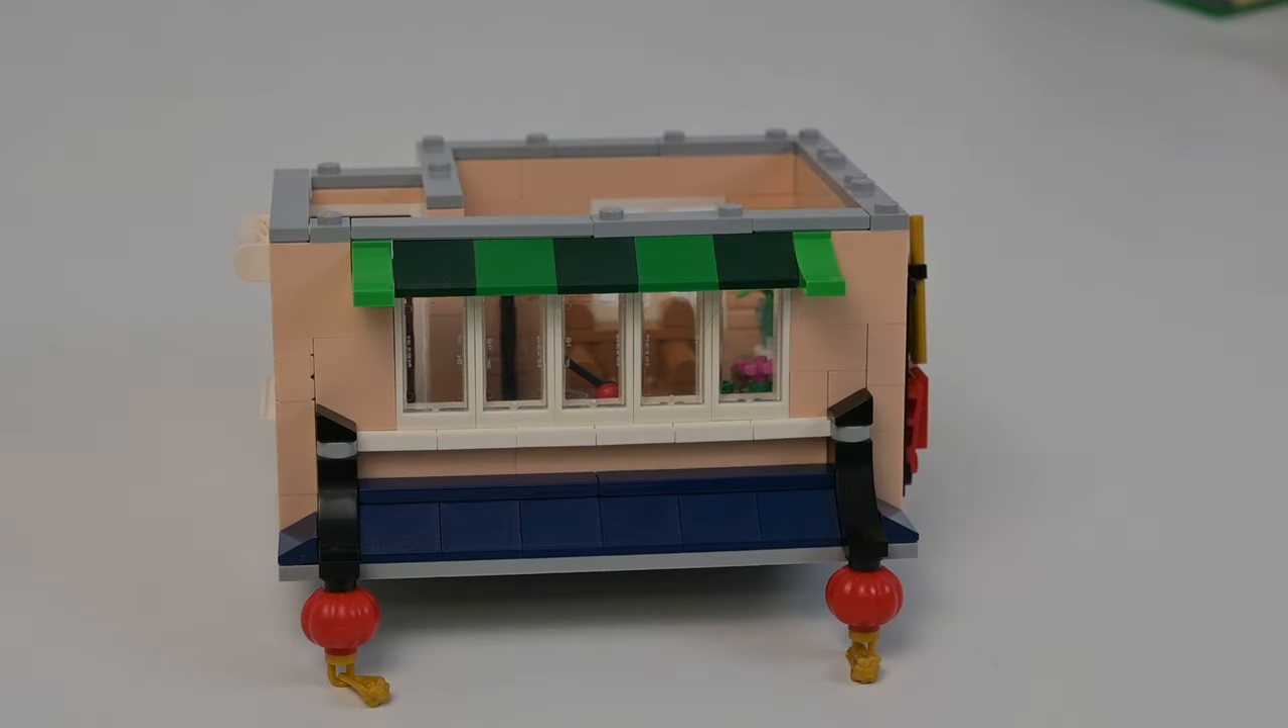This obviously won't sit flat unless I remove these lanterns that we've got just there.